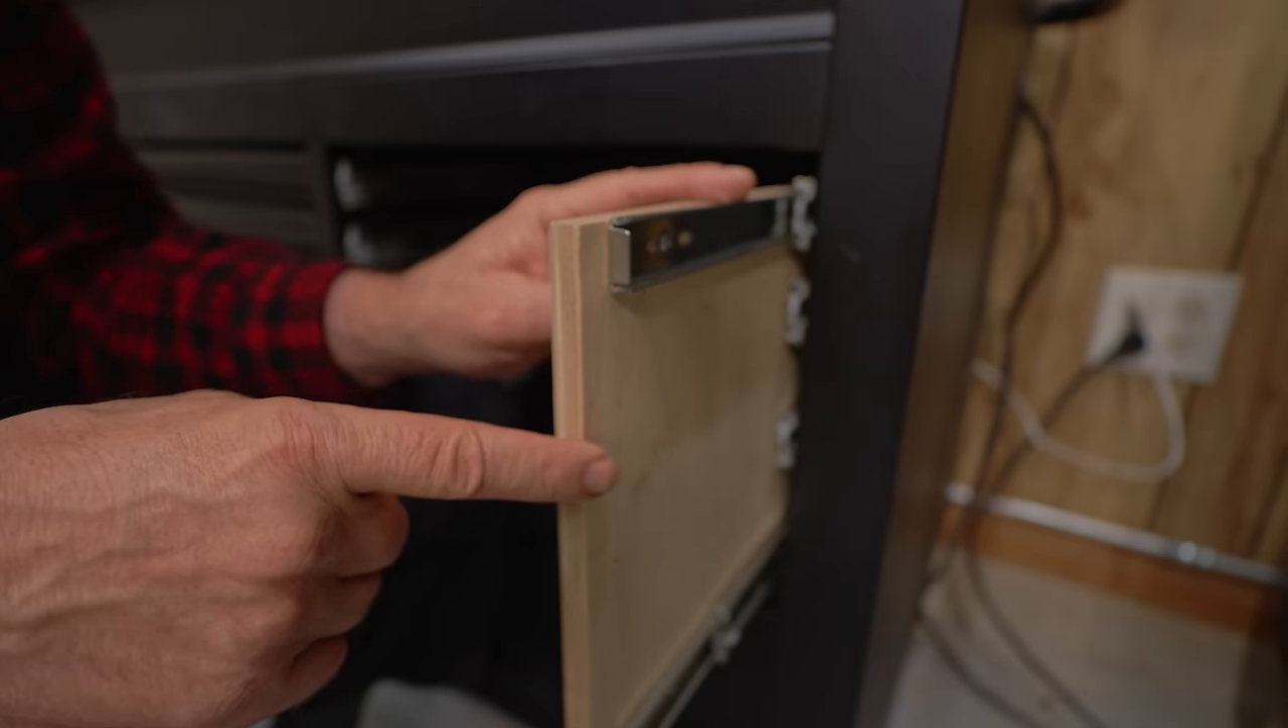Here I've taken a piece of scrap and screwed the slides straight into it.